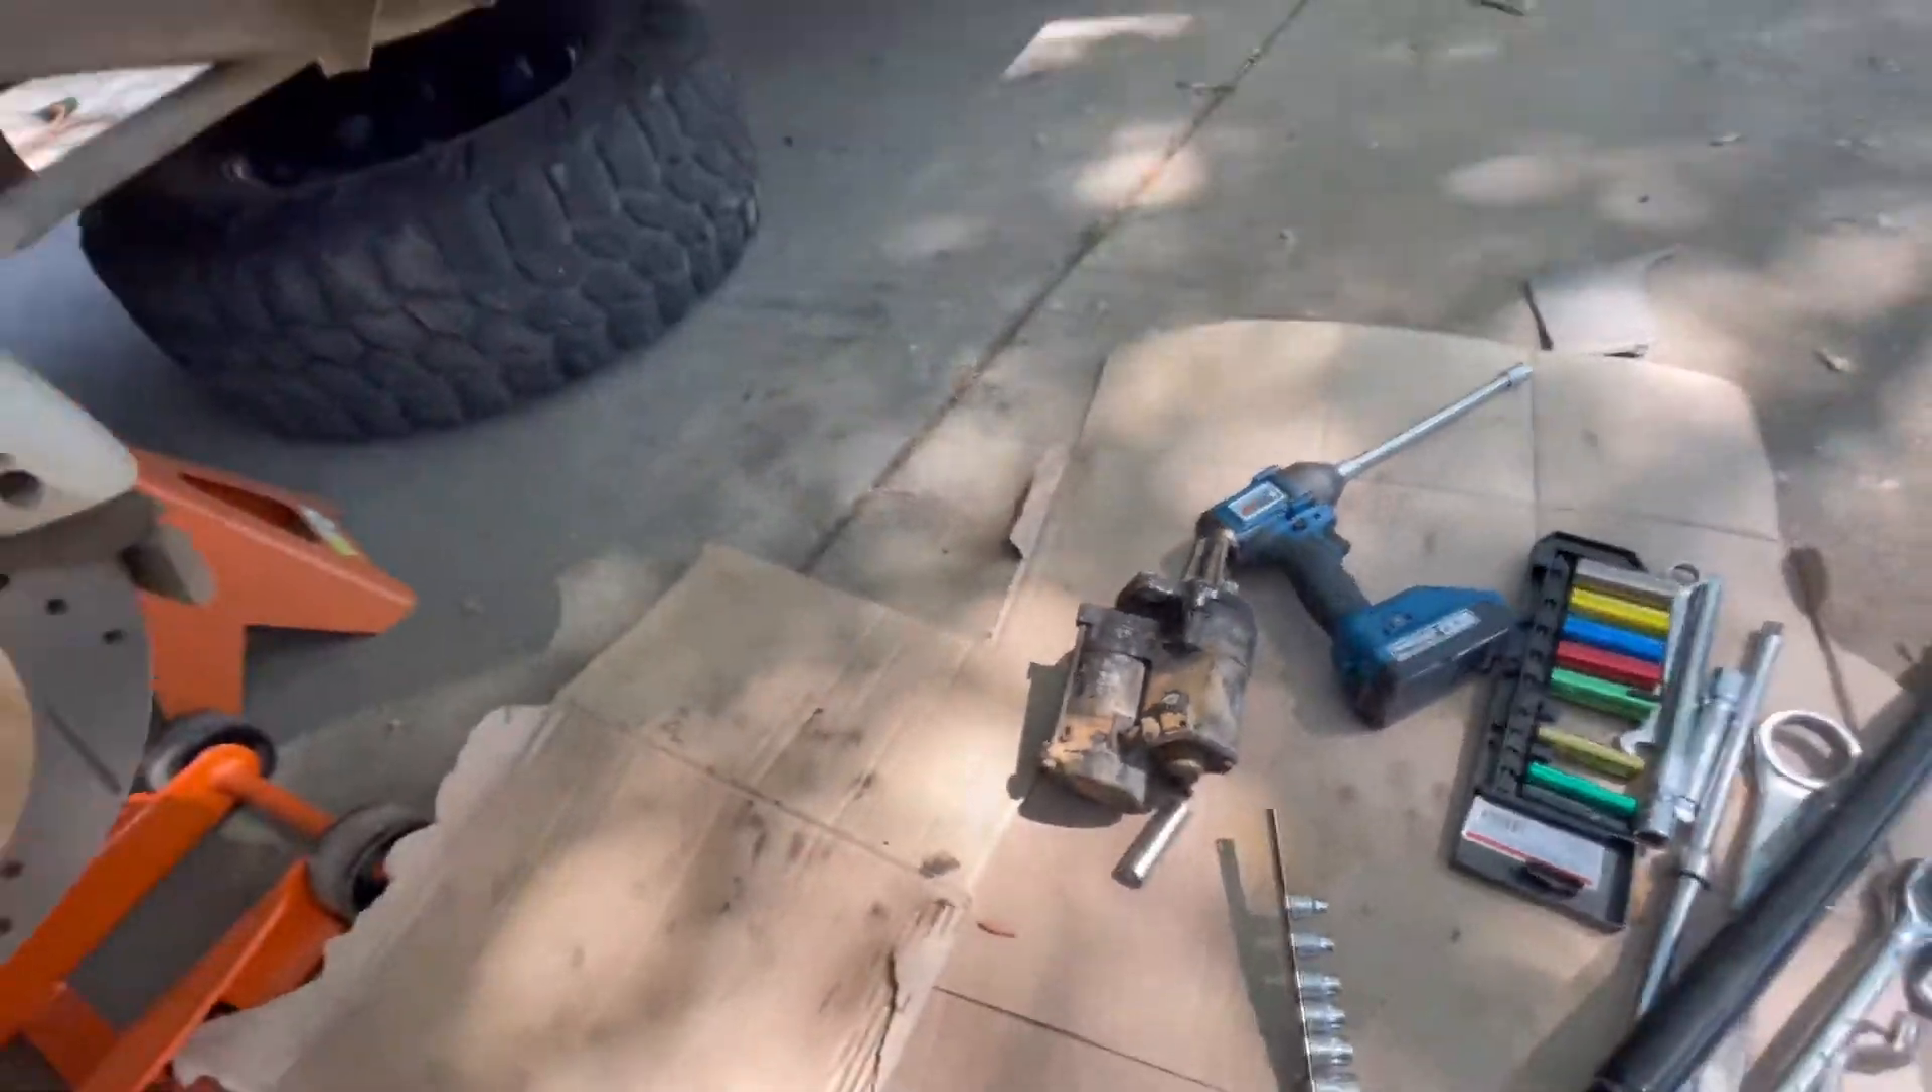So I got the starter out.